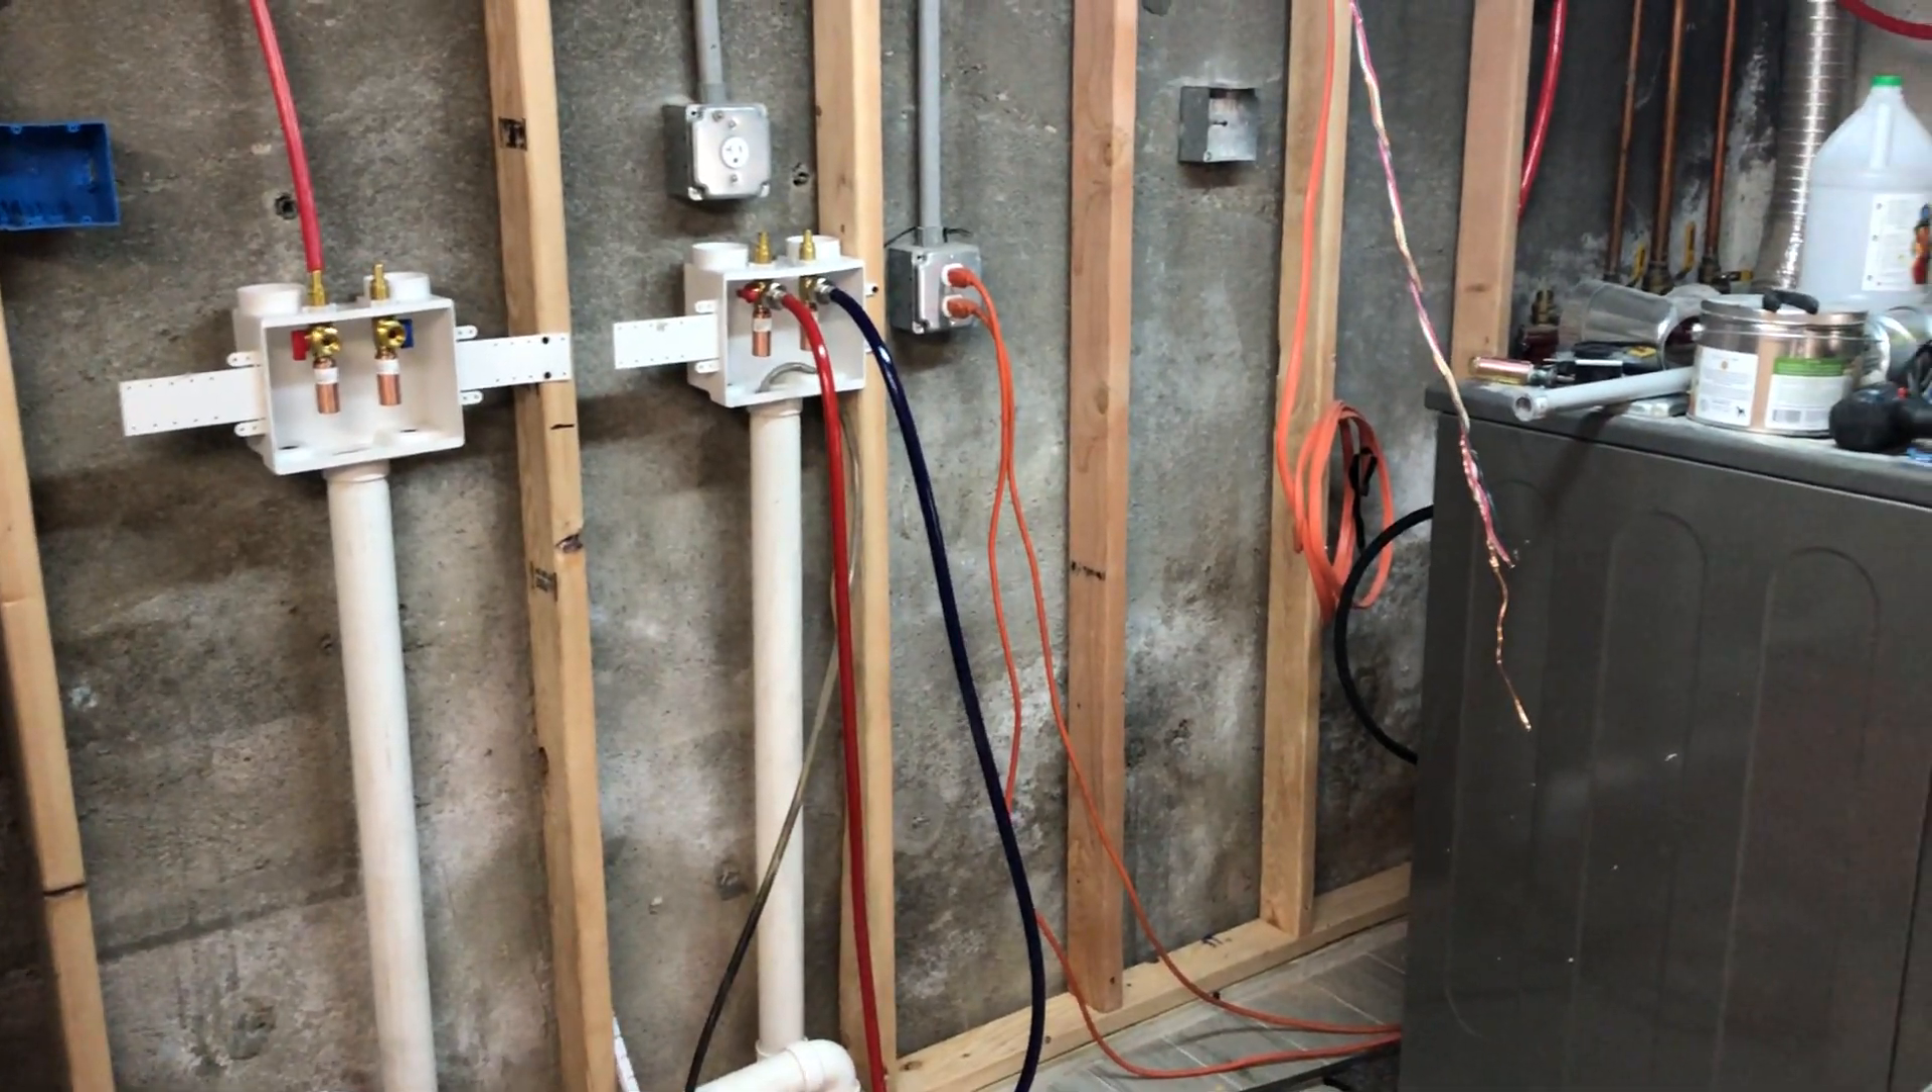I framed the back wall here. We put up the boxes, and now we're just working on some wiring for the dryer and some venting, something like that.